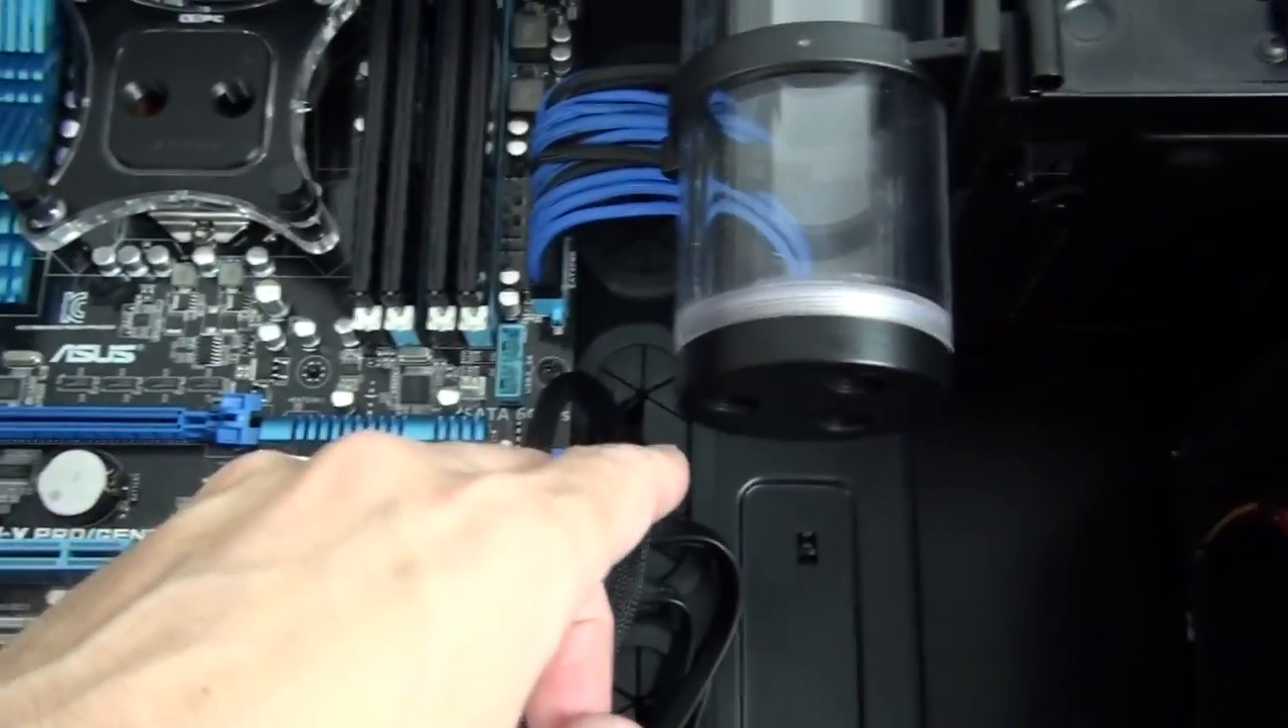The reservoir is mounted.